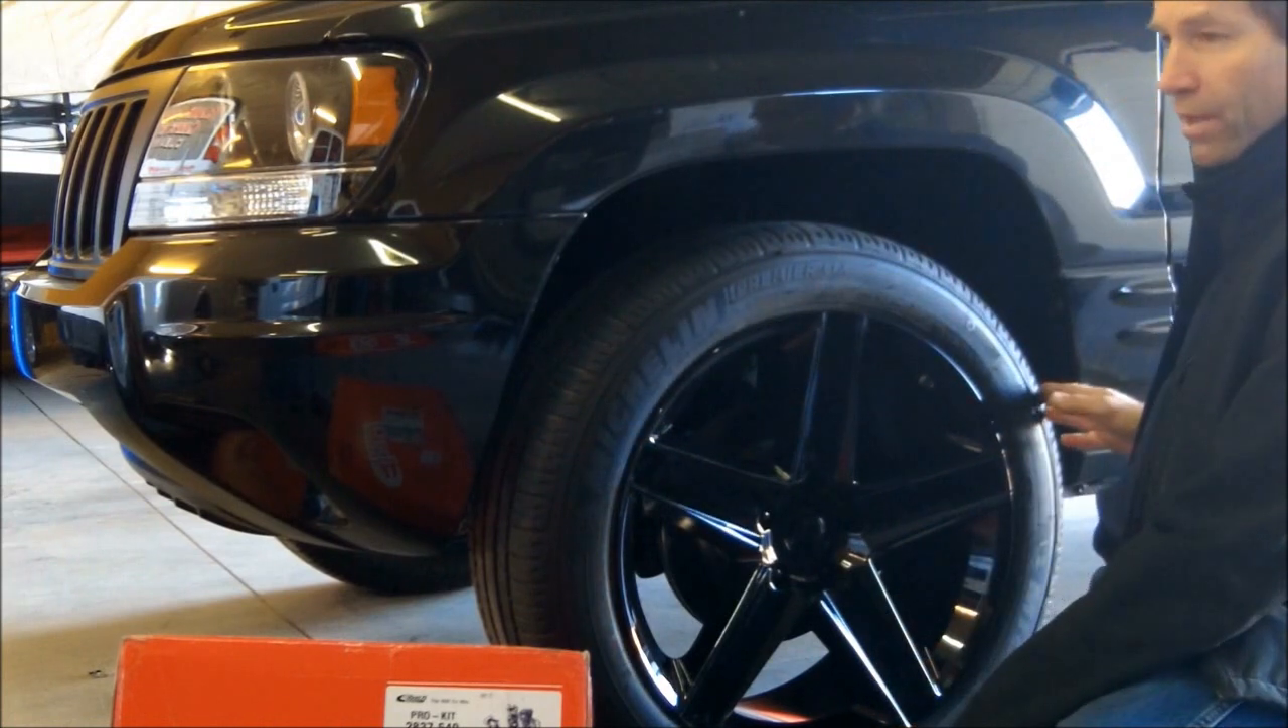These tires are actually a little bit overstock size, but yet, once you get the 20s on here, you're seeing this gap here and over here, and this one here is just a little too much.